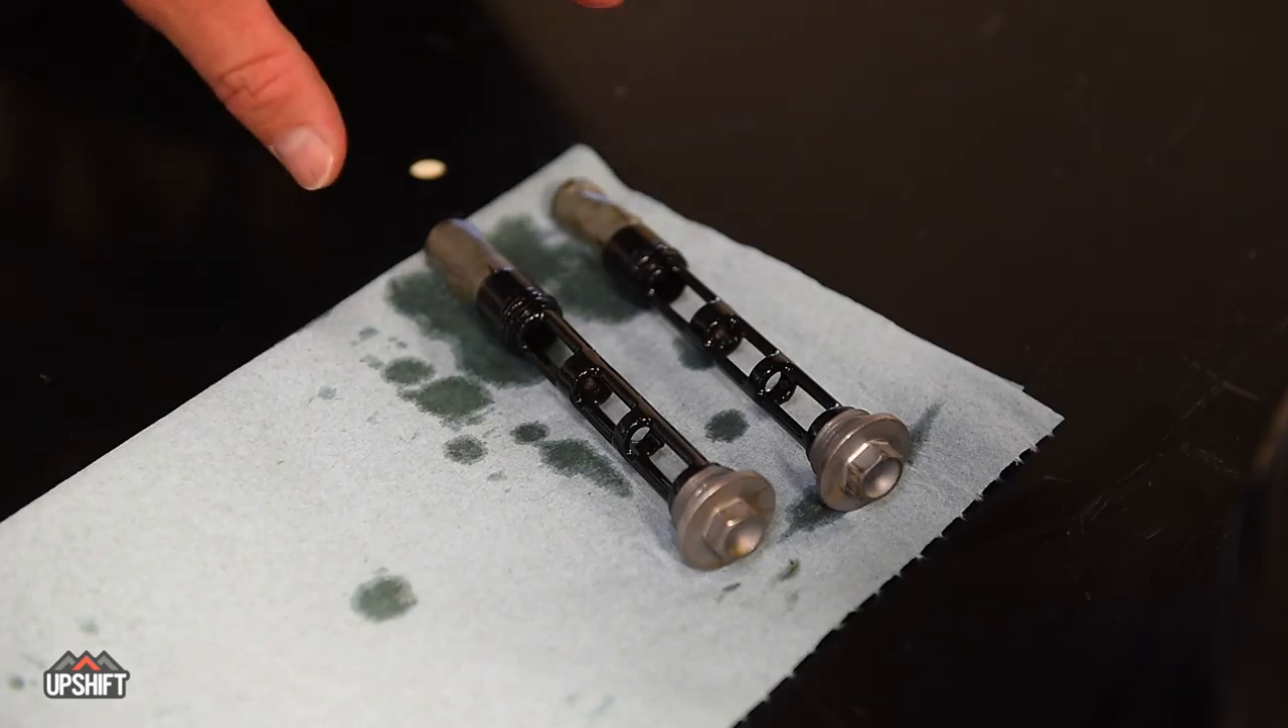All right, so we got the drain plug screens out.